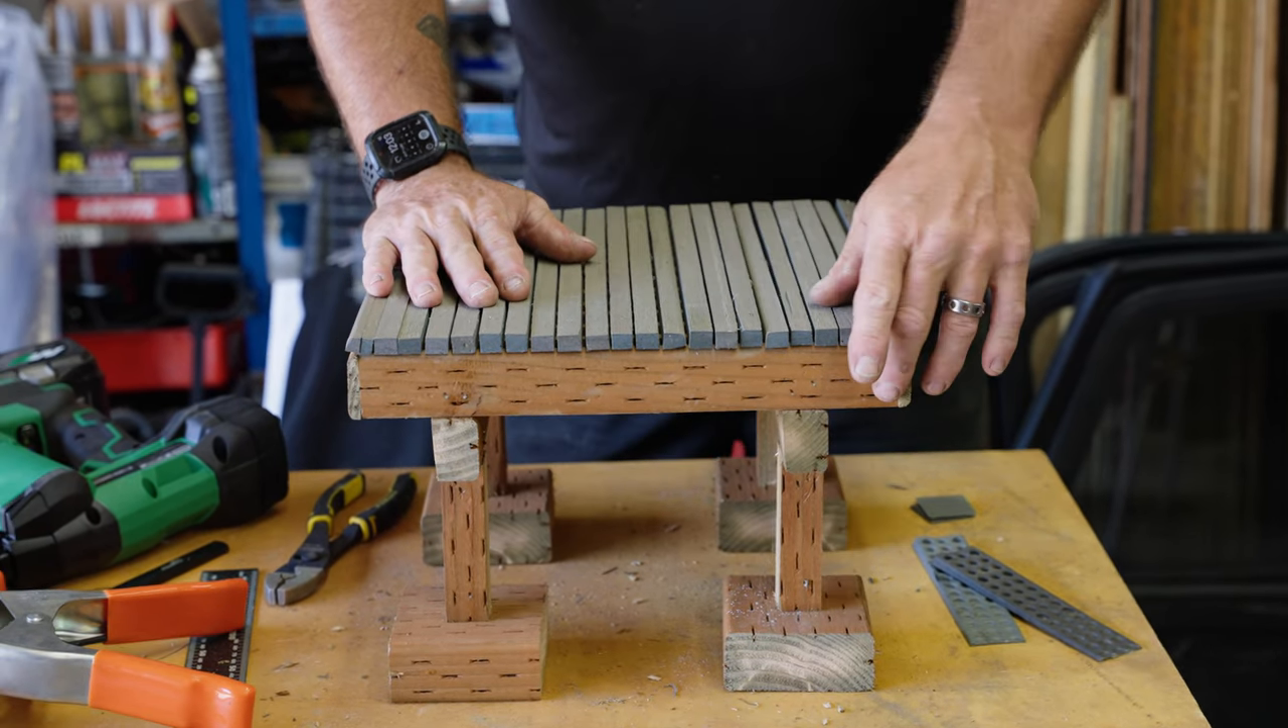You have all the framing on top covered.